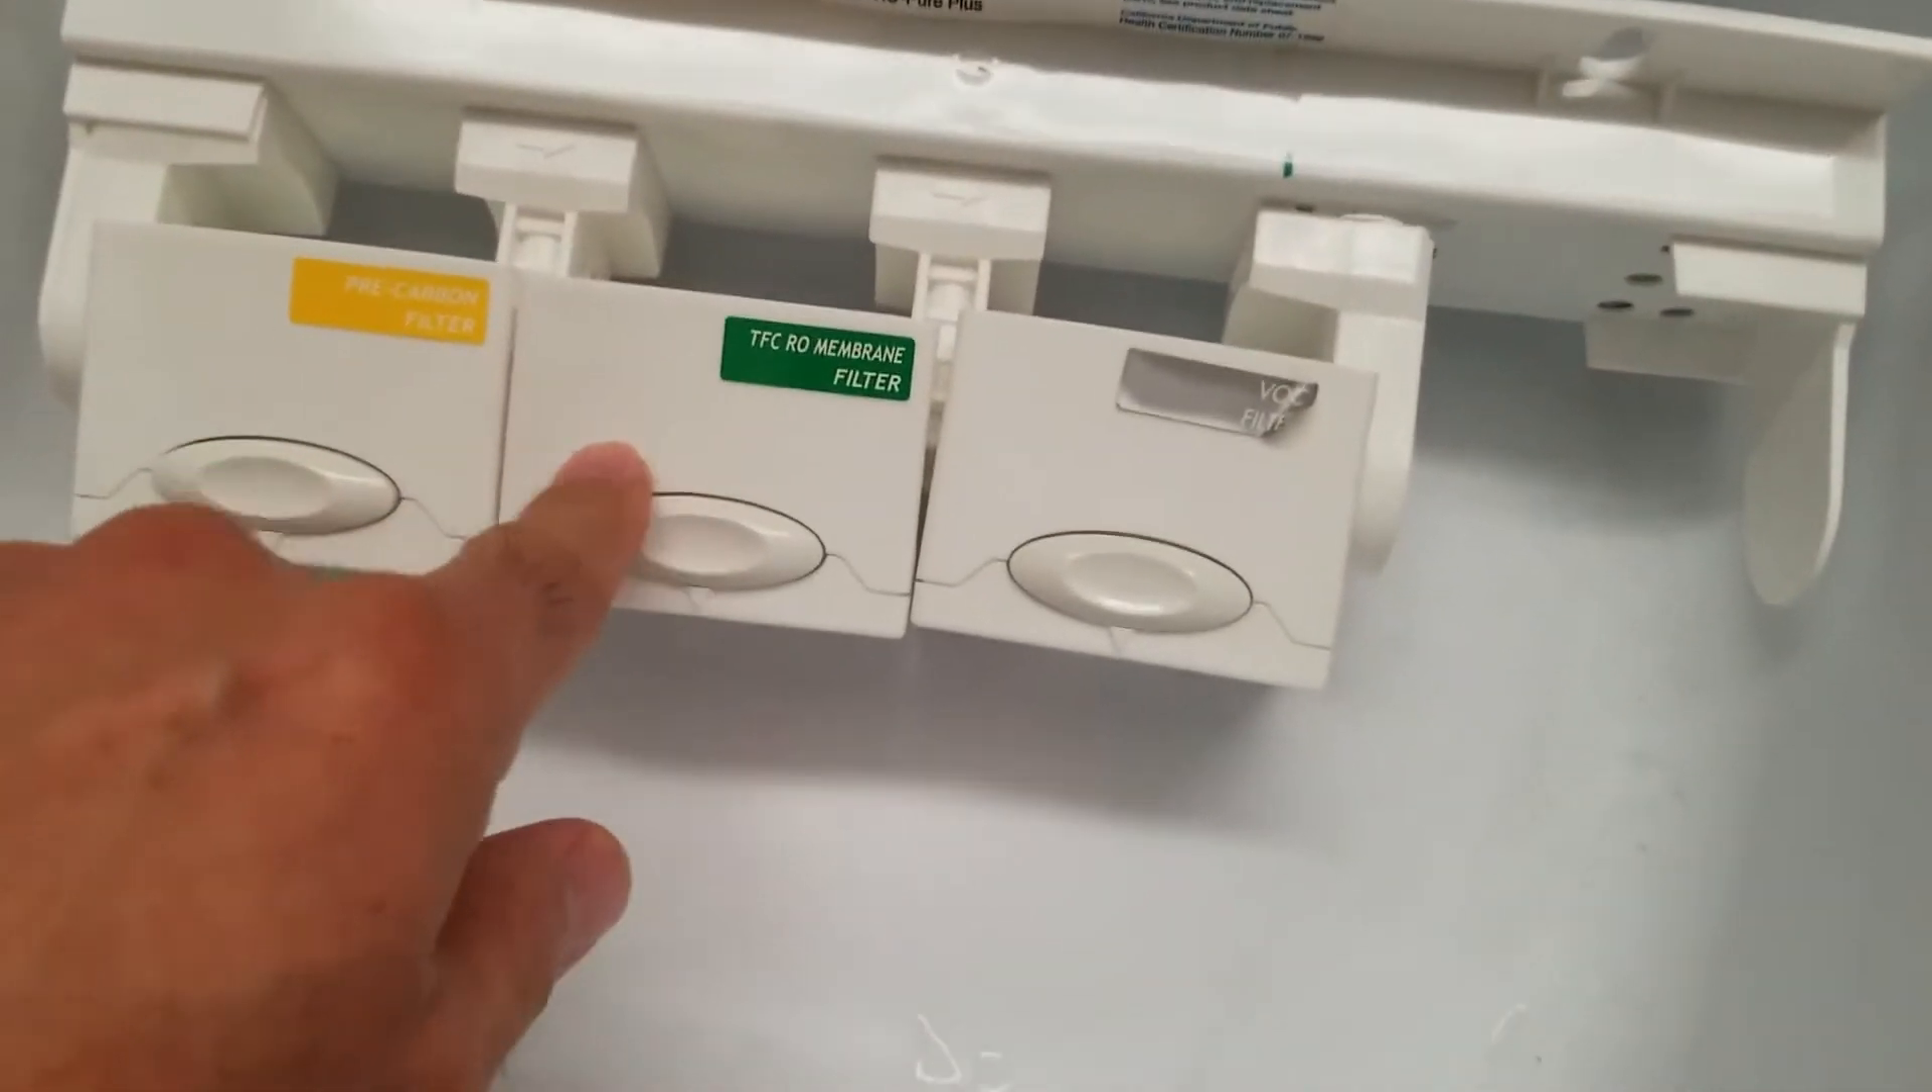You can see a gap right there between the green and the and the silver part.